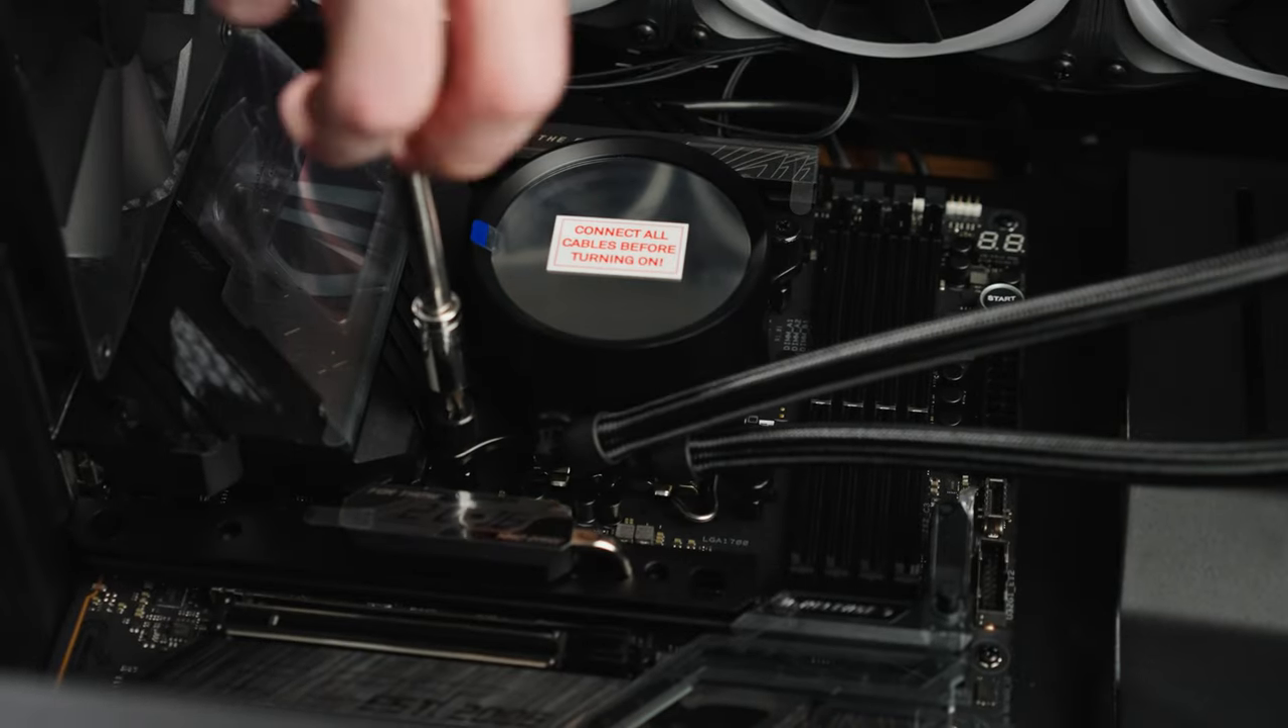Next I installed the water pump onto the CPU, and because it already has thermal paste, I didn't have to add any extra.